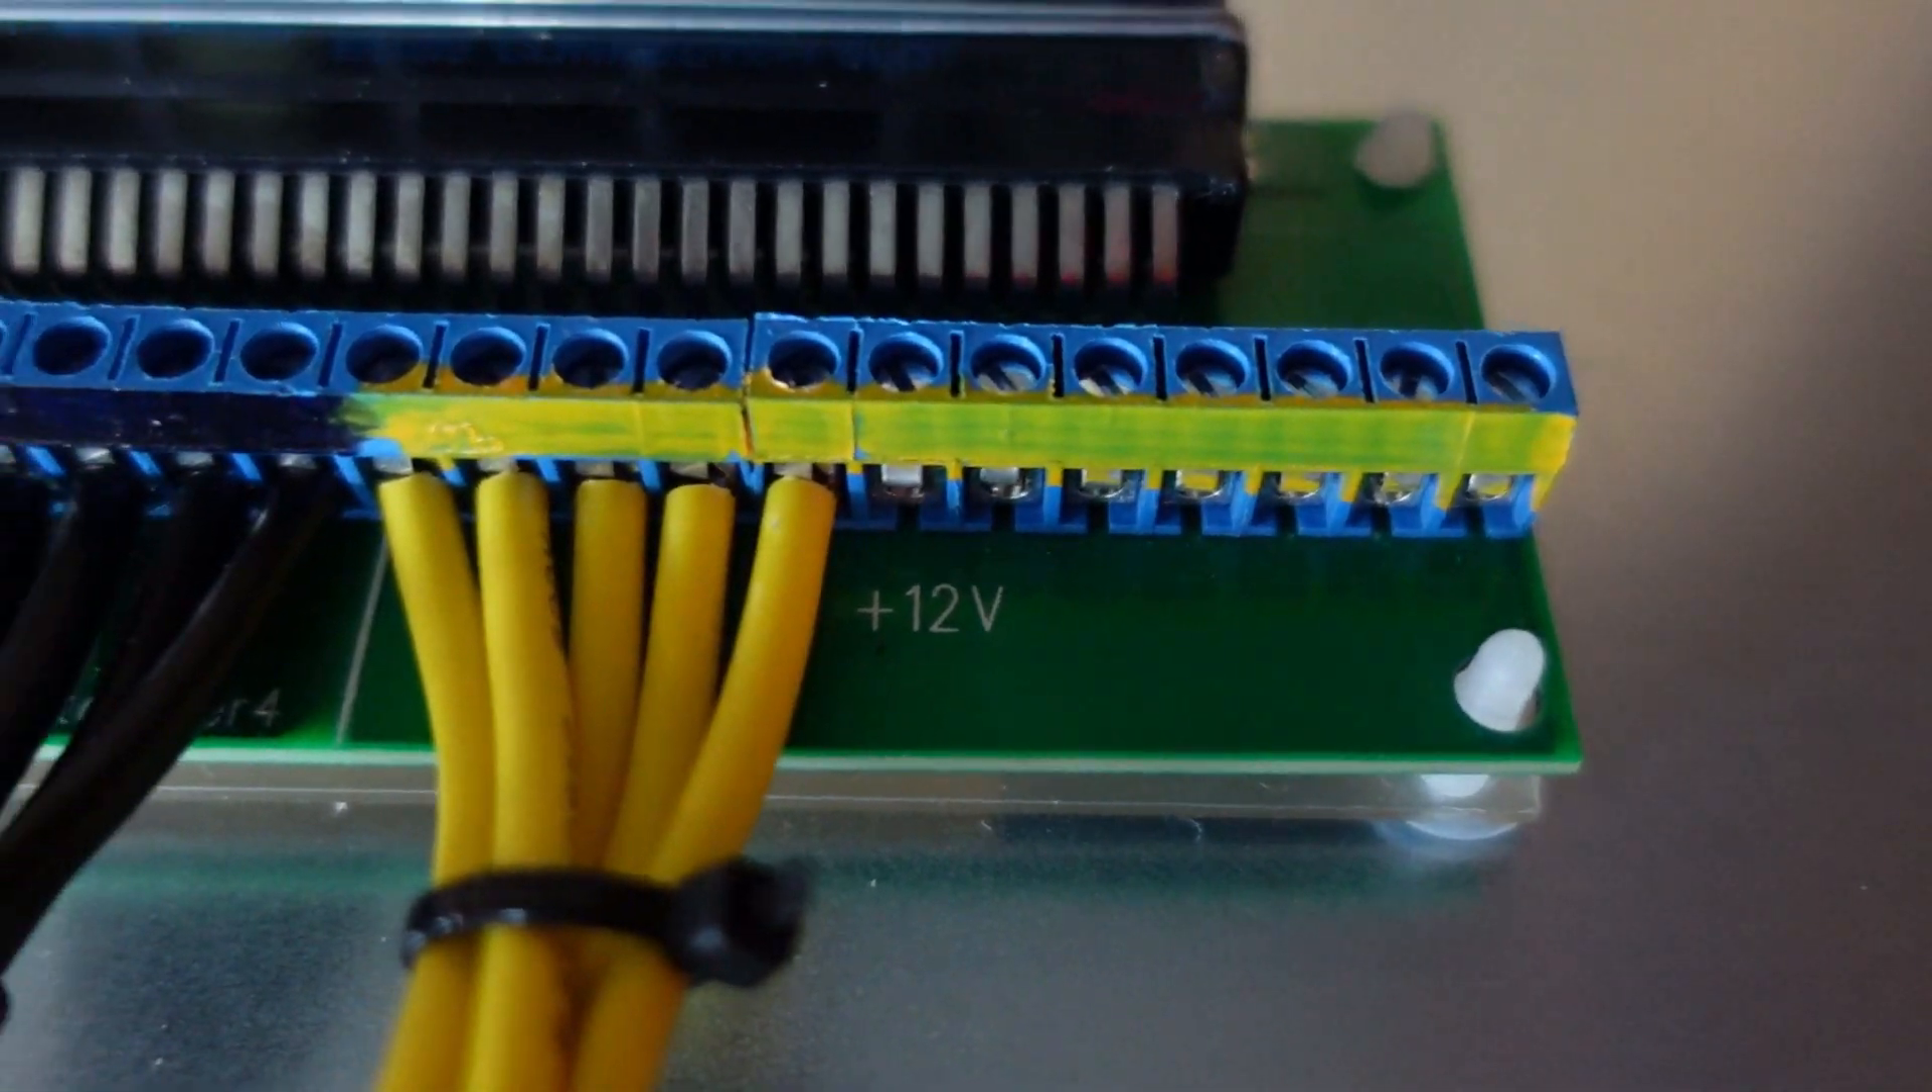So here you can see our wiring is in i put a bit of zip ties around them so everything looks kind of nice neat and clean.